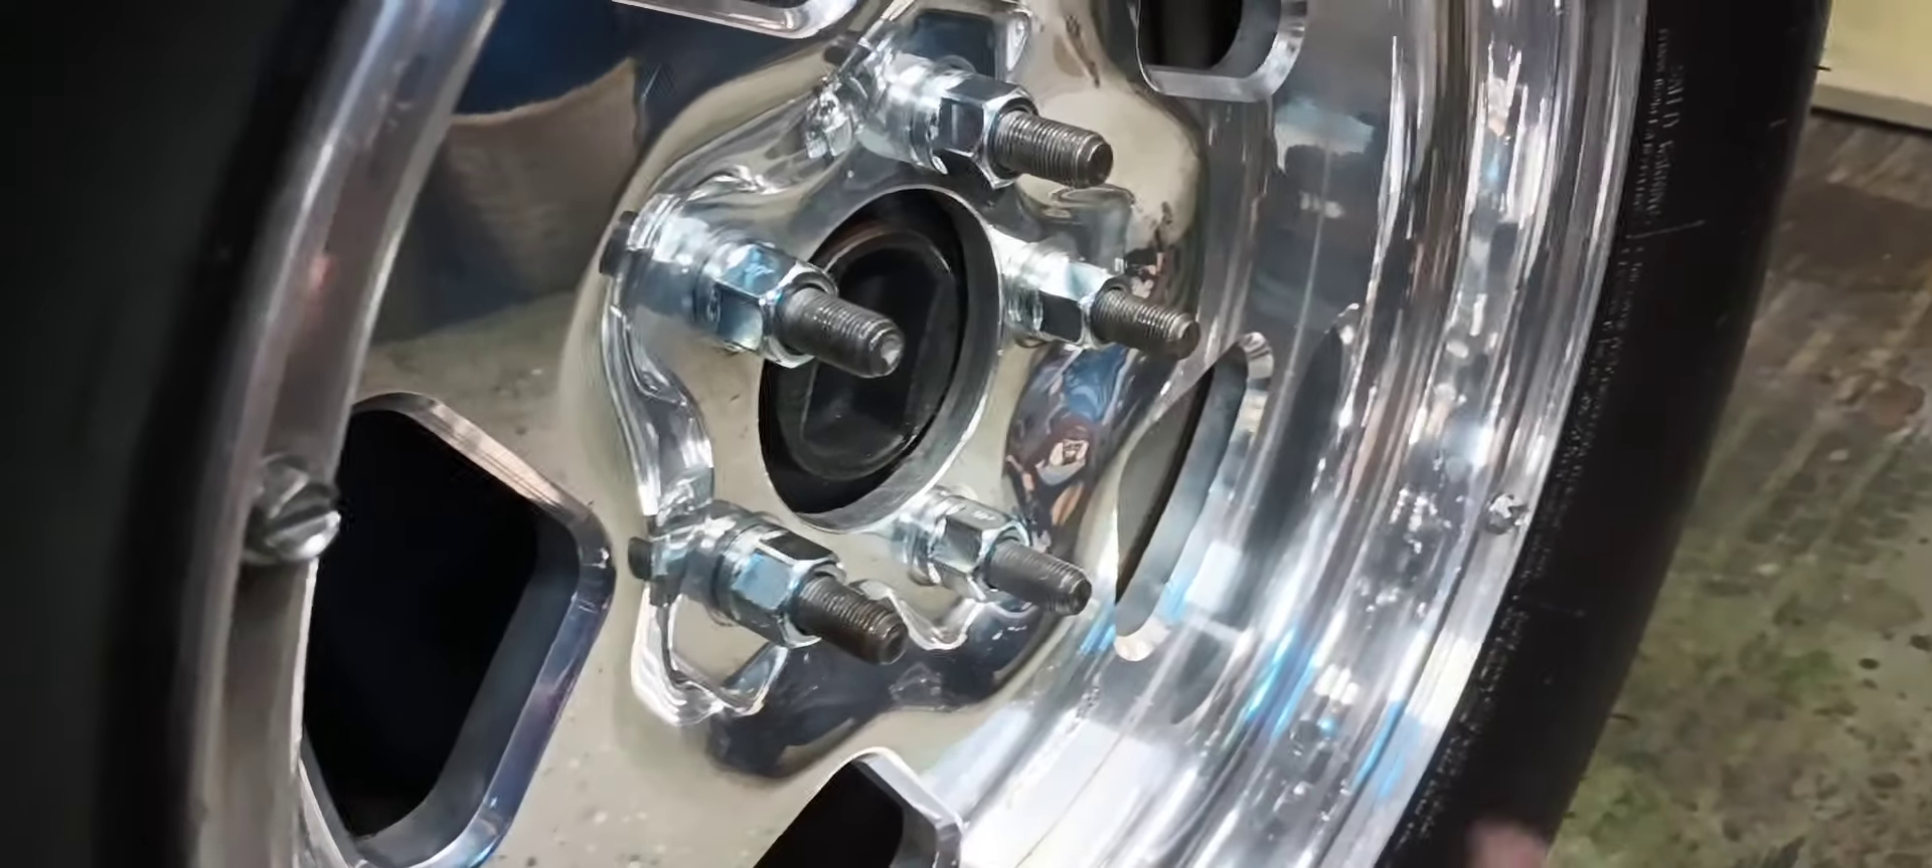As you can see, we have more than plenty of thread engagement now.